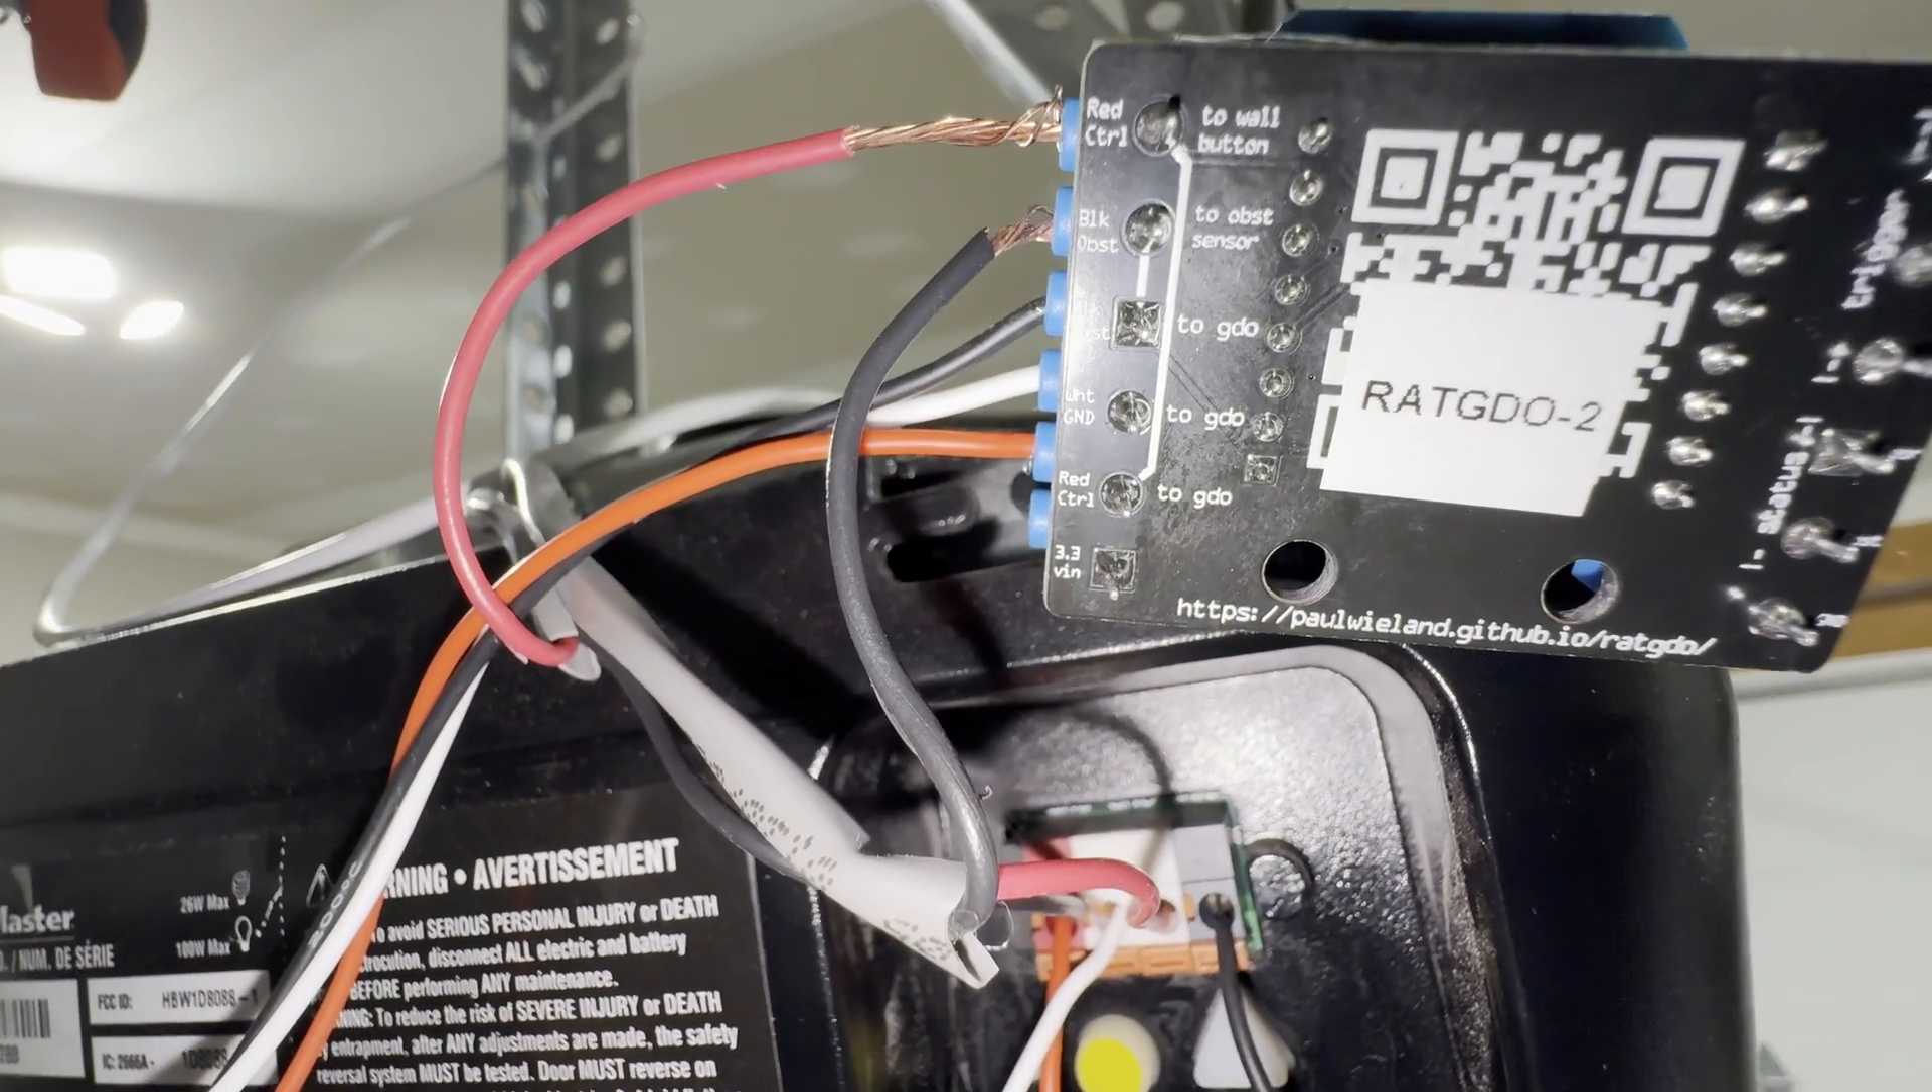You can see we got a total of five wires connected to the board.